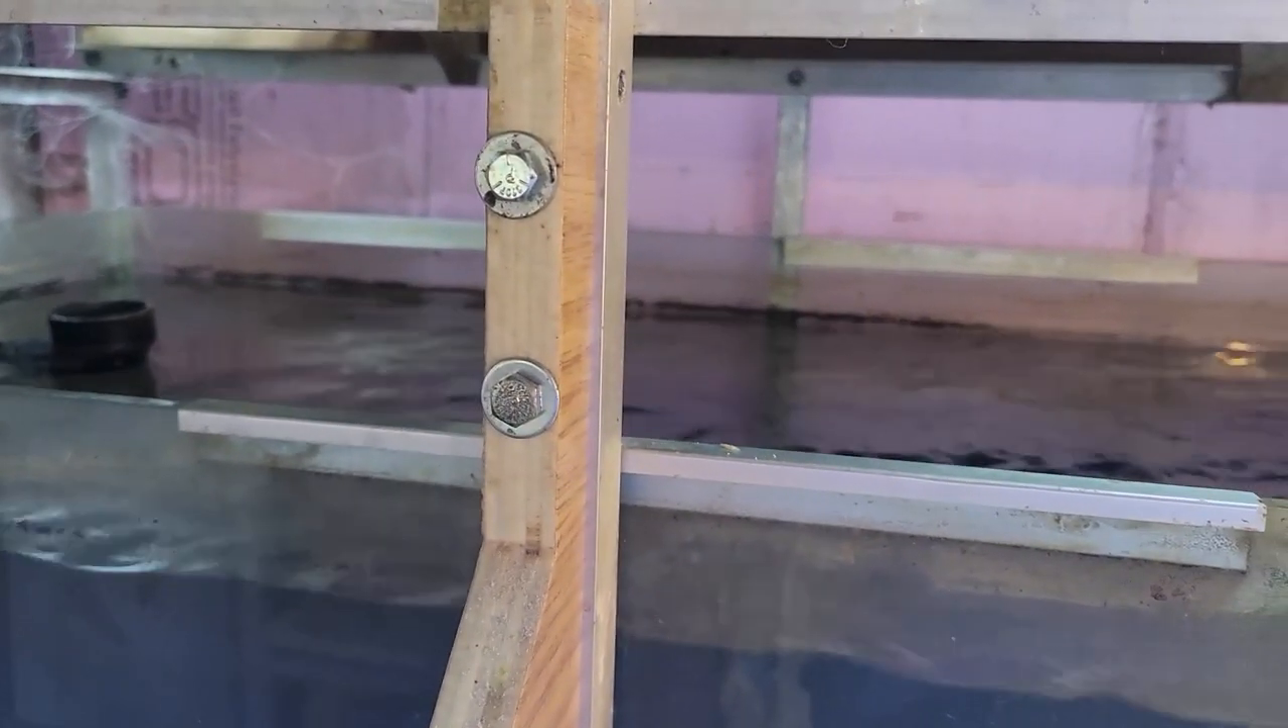You can see the washers there now and it's all very thoroughly bolted.